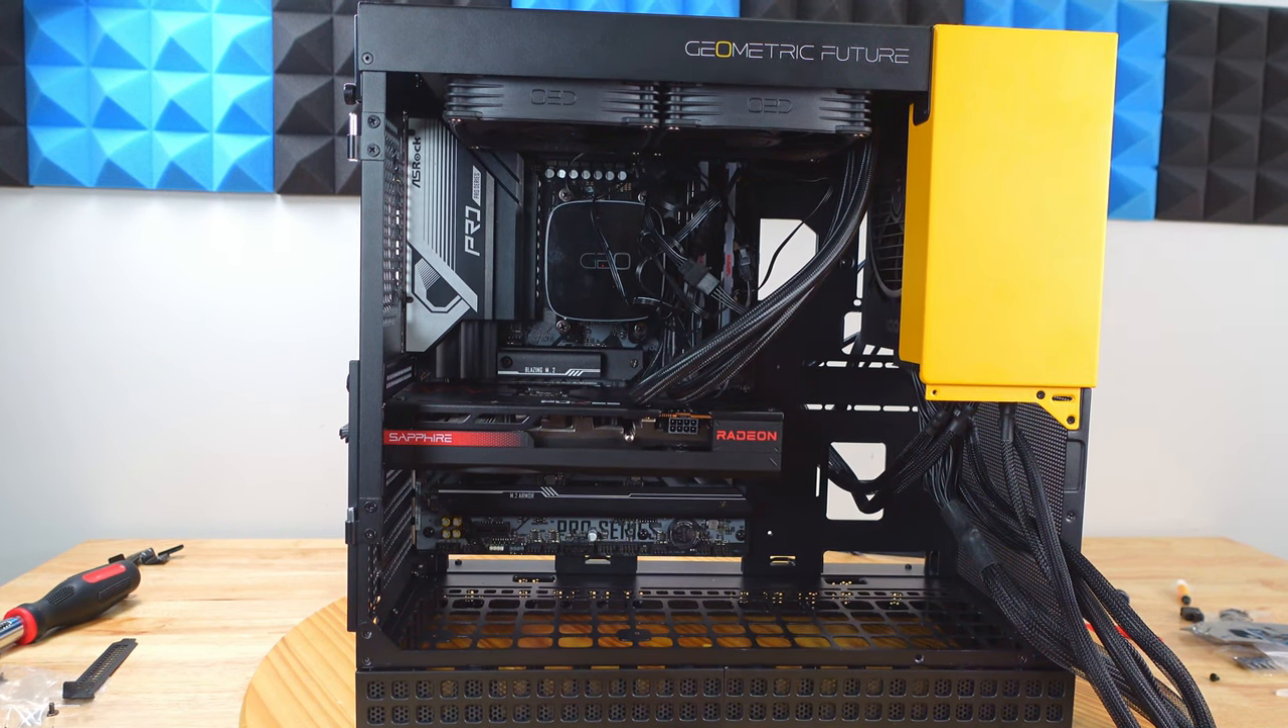So hardware wise we're done with the build now we just need to connect all the cables along the bottom.